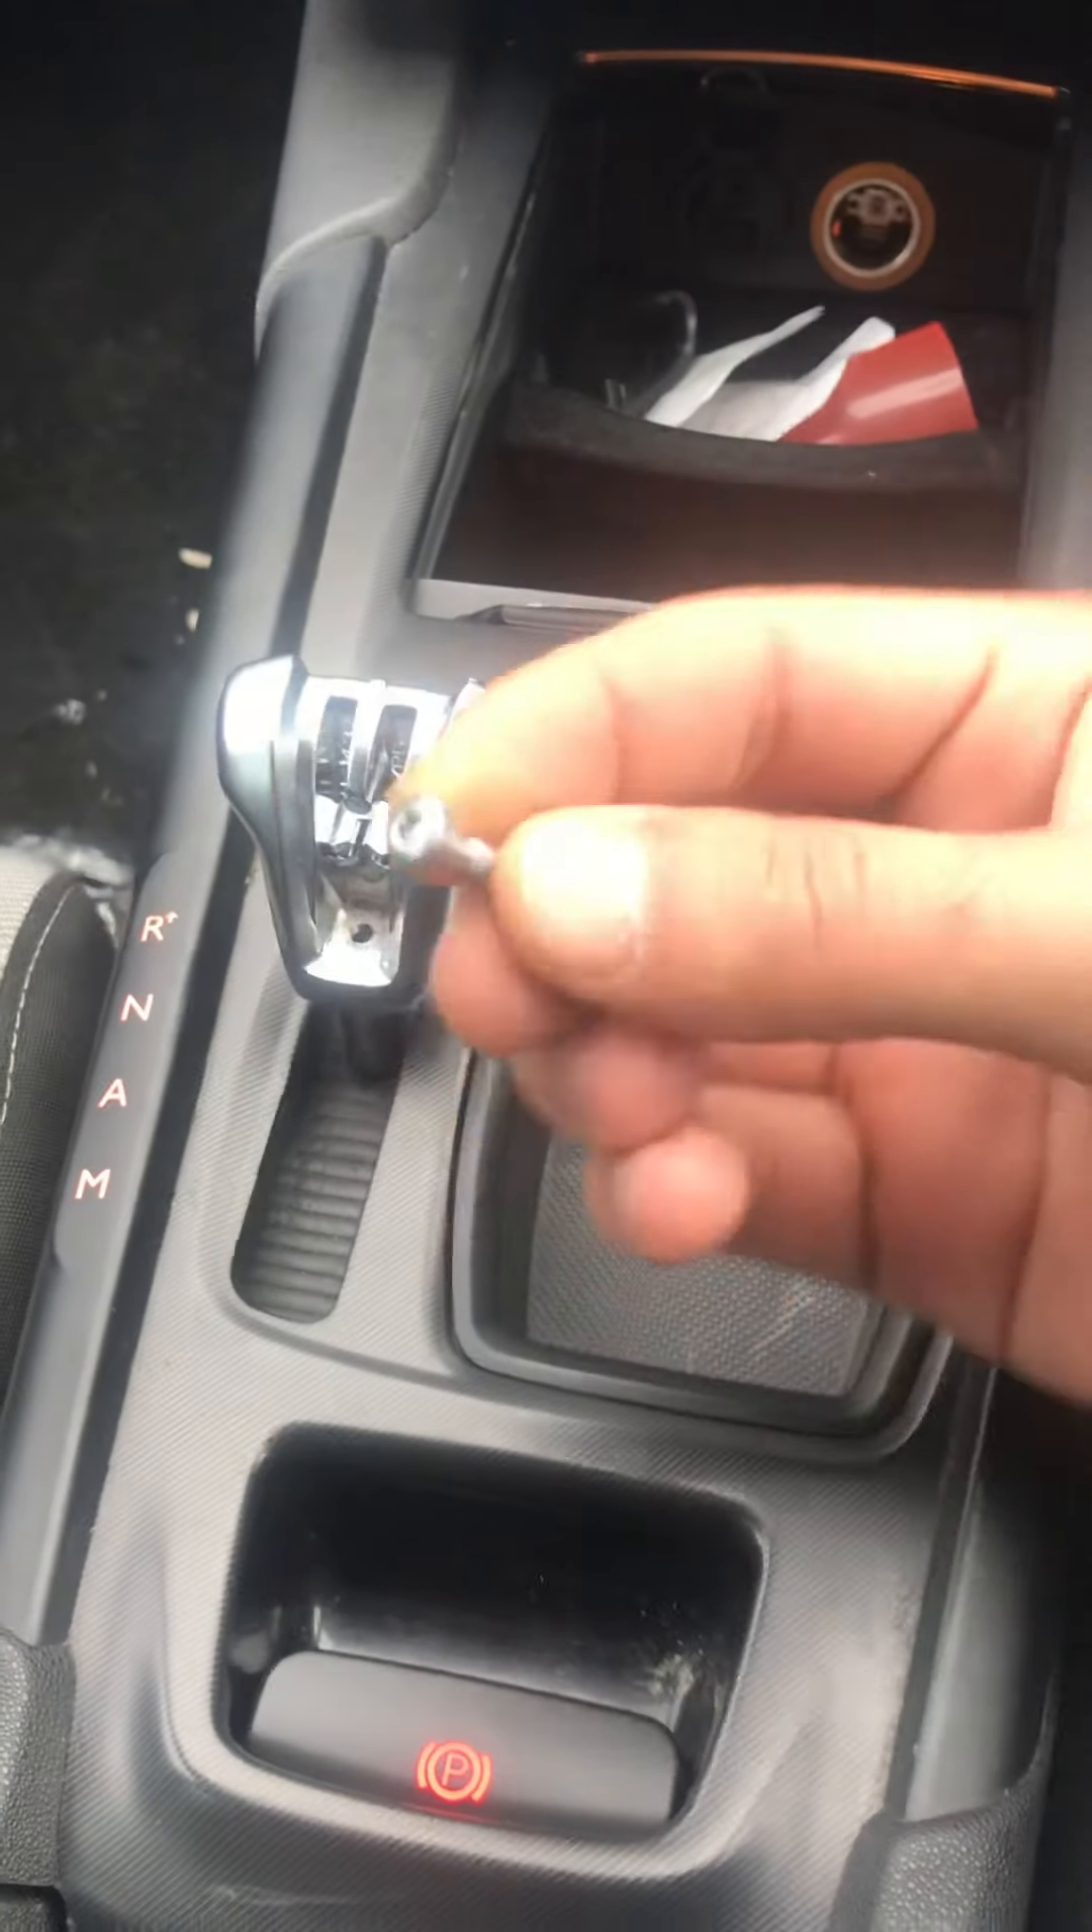And now you just you see I've already removed the screw okay.